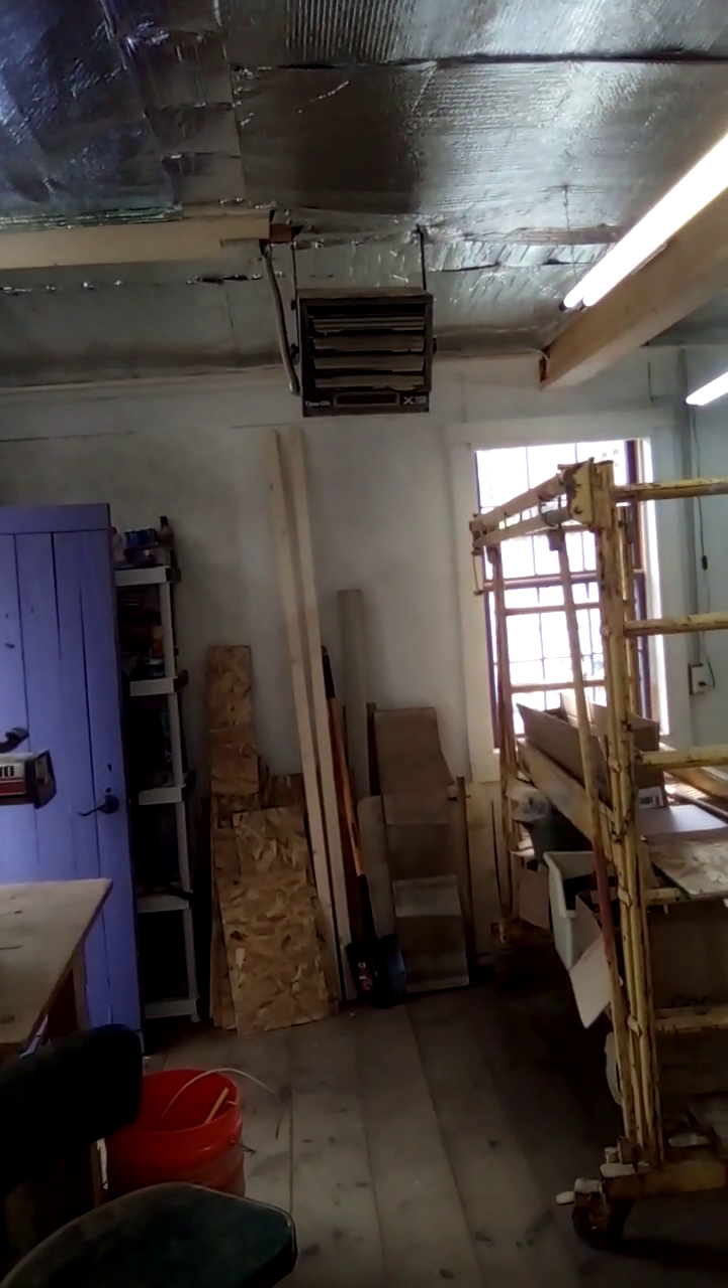I've got the heater that did get put in last winter.